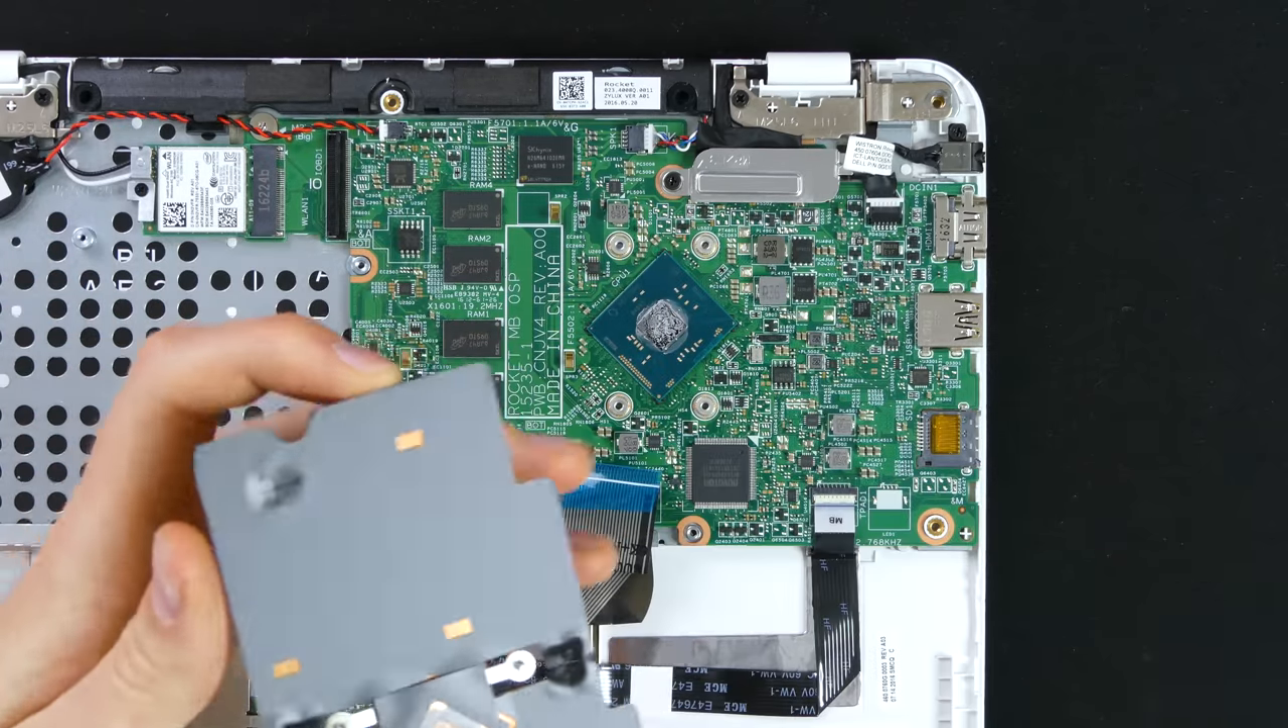To get access to the CPU, I removed the copper cooling plate.